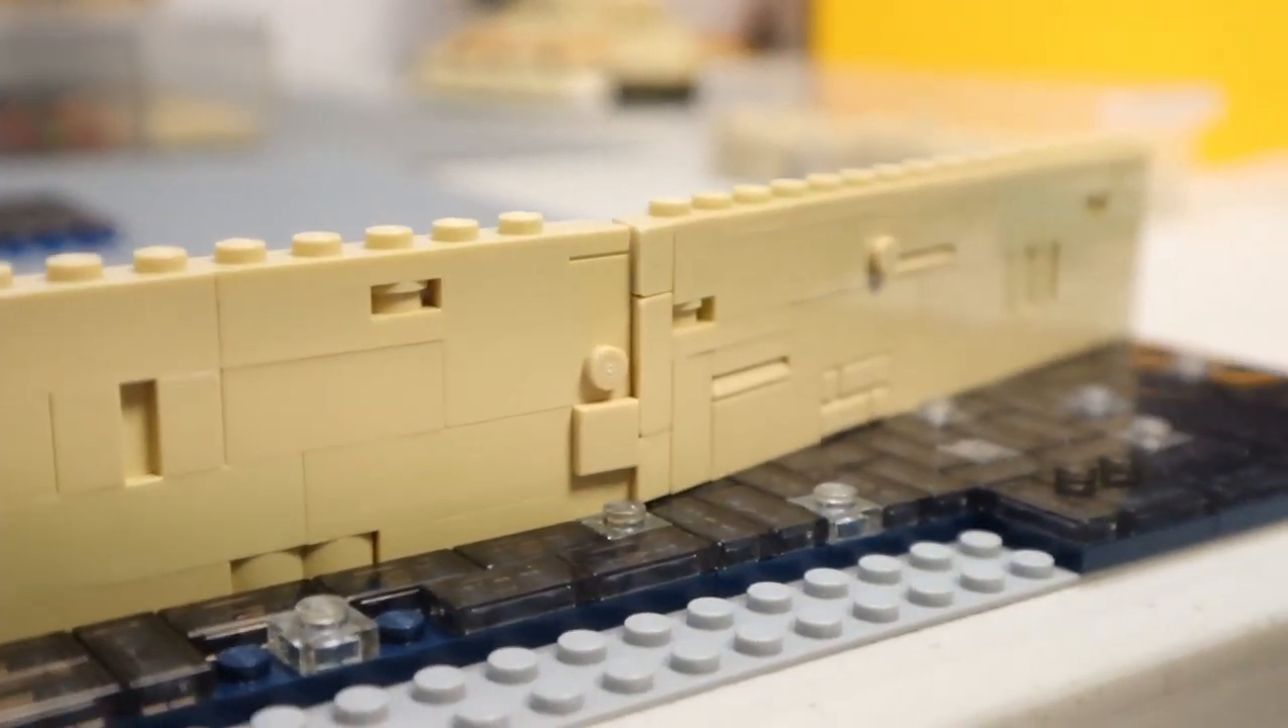The only problem with this is it looks fine from this side but once you start getting in close you can really kind of see a gap.